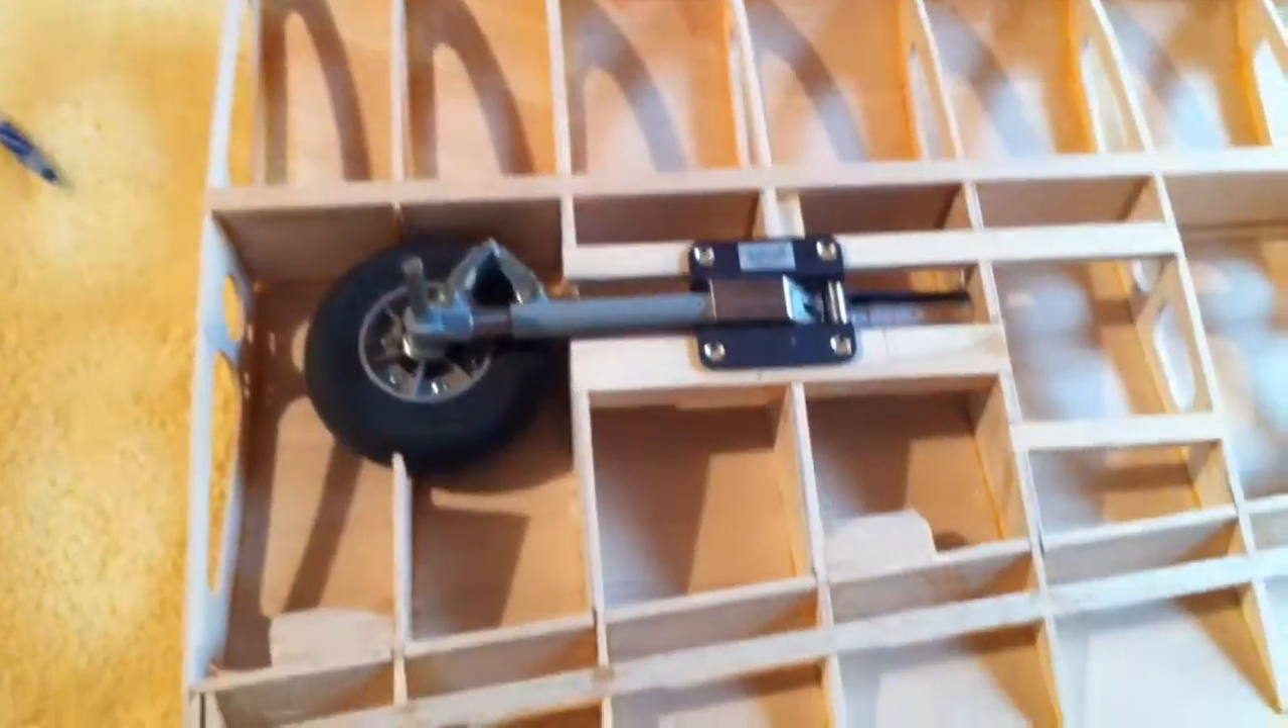Here's the right wing with the landing gear retract in place and the next step to mount it is to go ahead and determine where the best place is to start drilling.